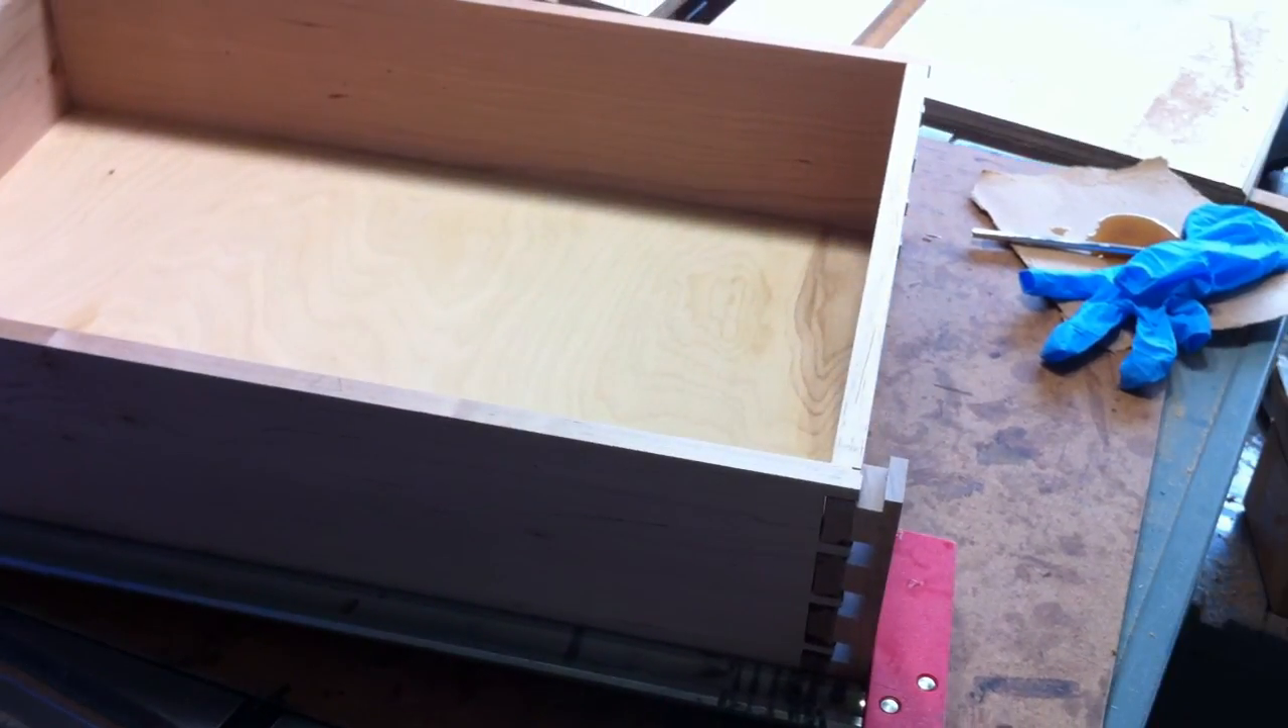Once I had the glue on all the dovetails, I went ahead and put everything together.